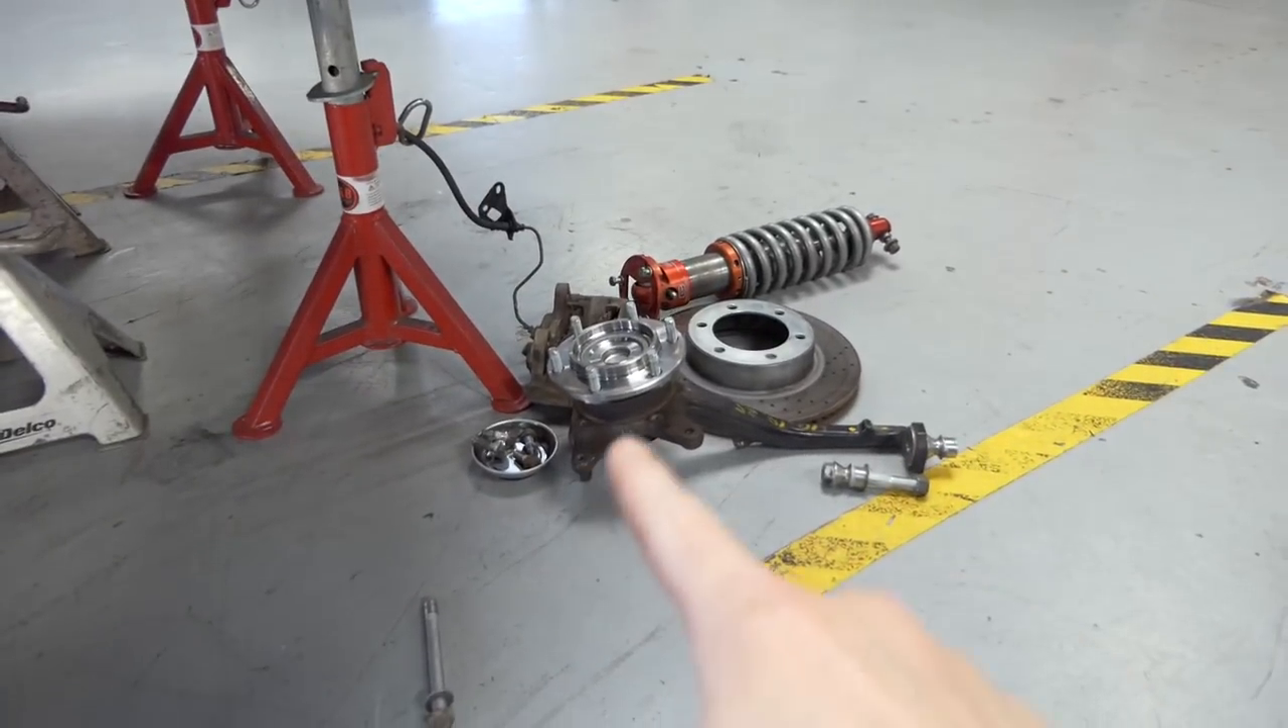This is where we're at with the disassembly process so far. We got the spindle off that has a unit bearing on it.